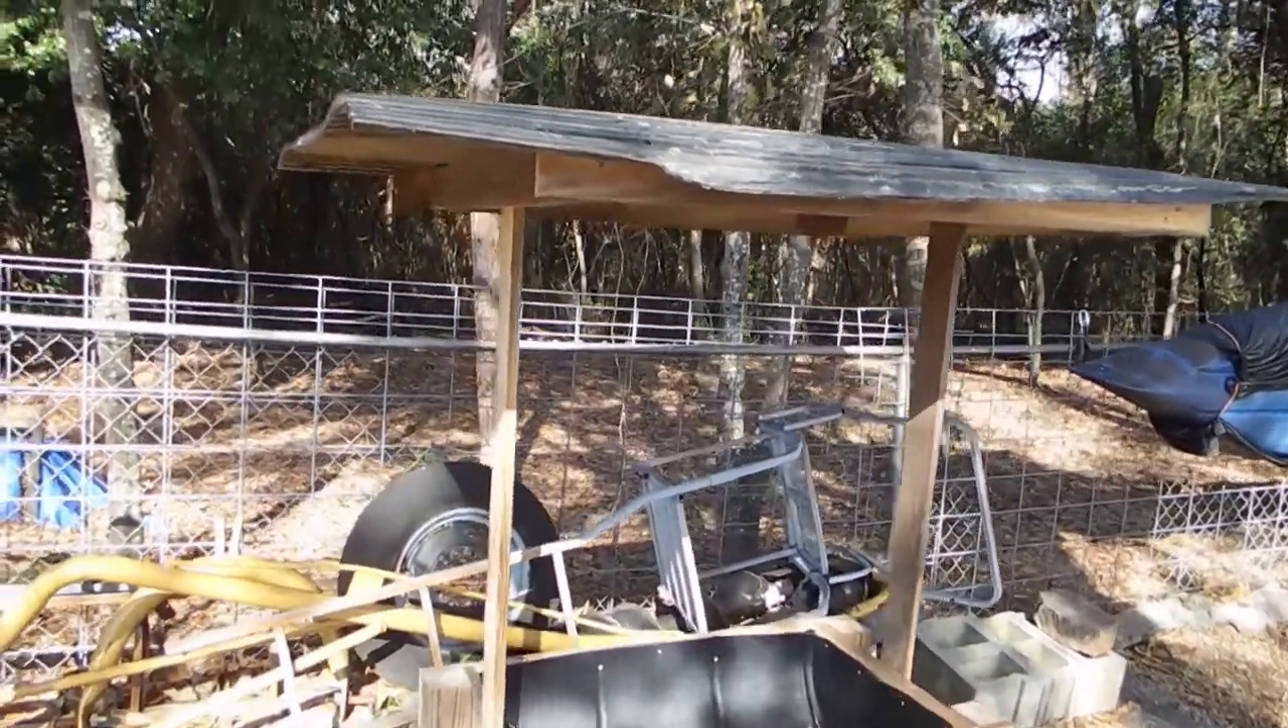Well here's the feeder with the roof on.